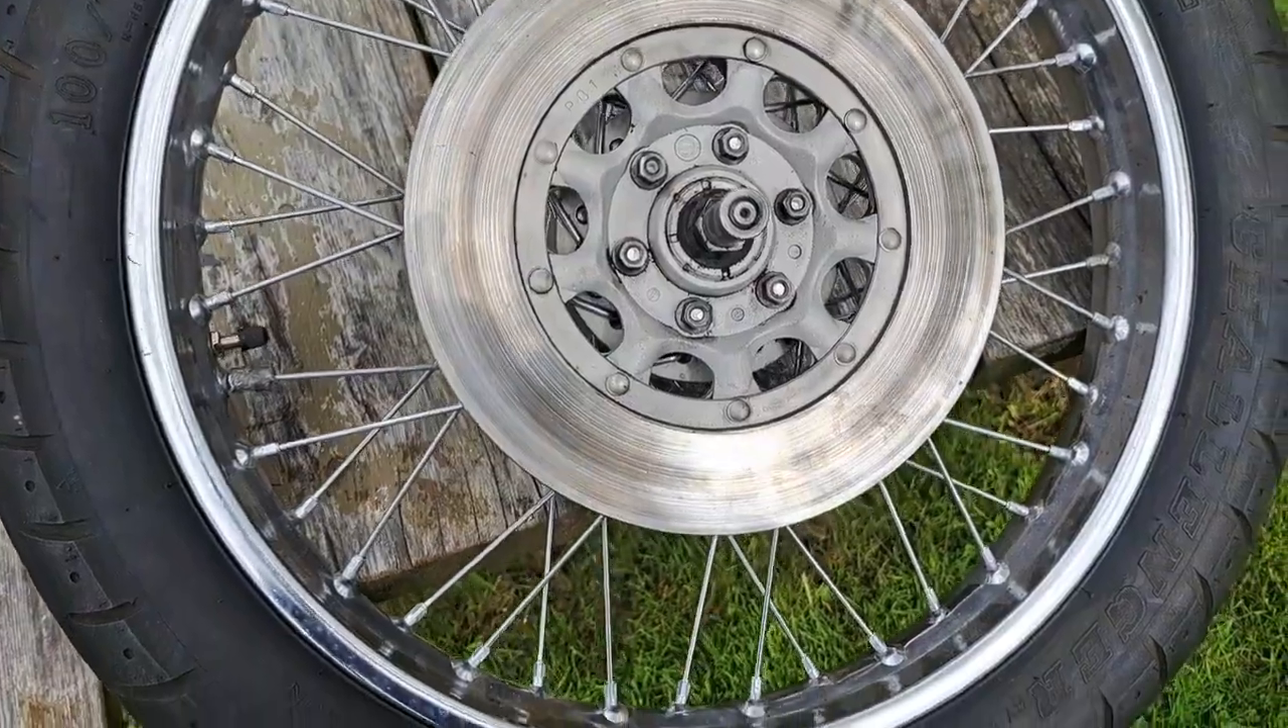Okay, I've got the disc back on there.